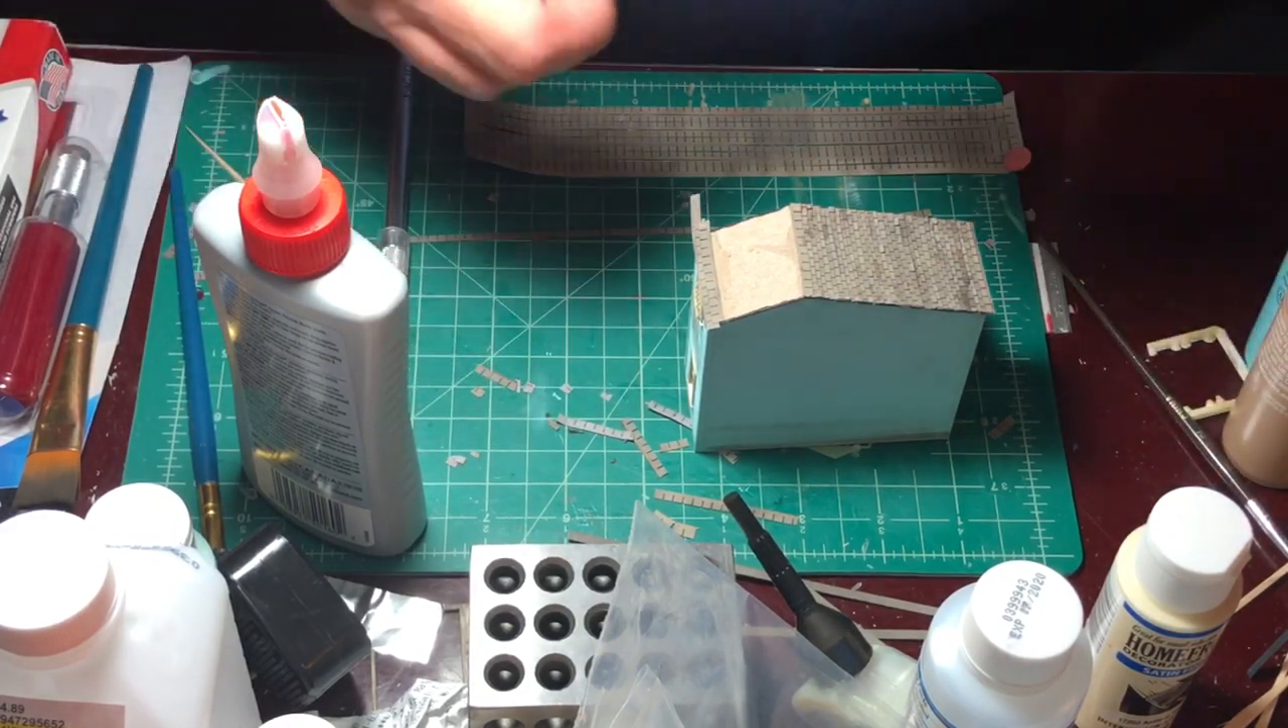Okay, so as you can see, I've already started laying down some shingles already.